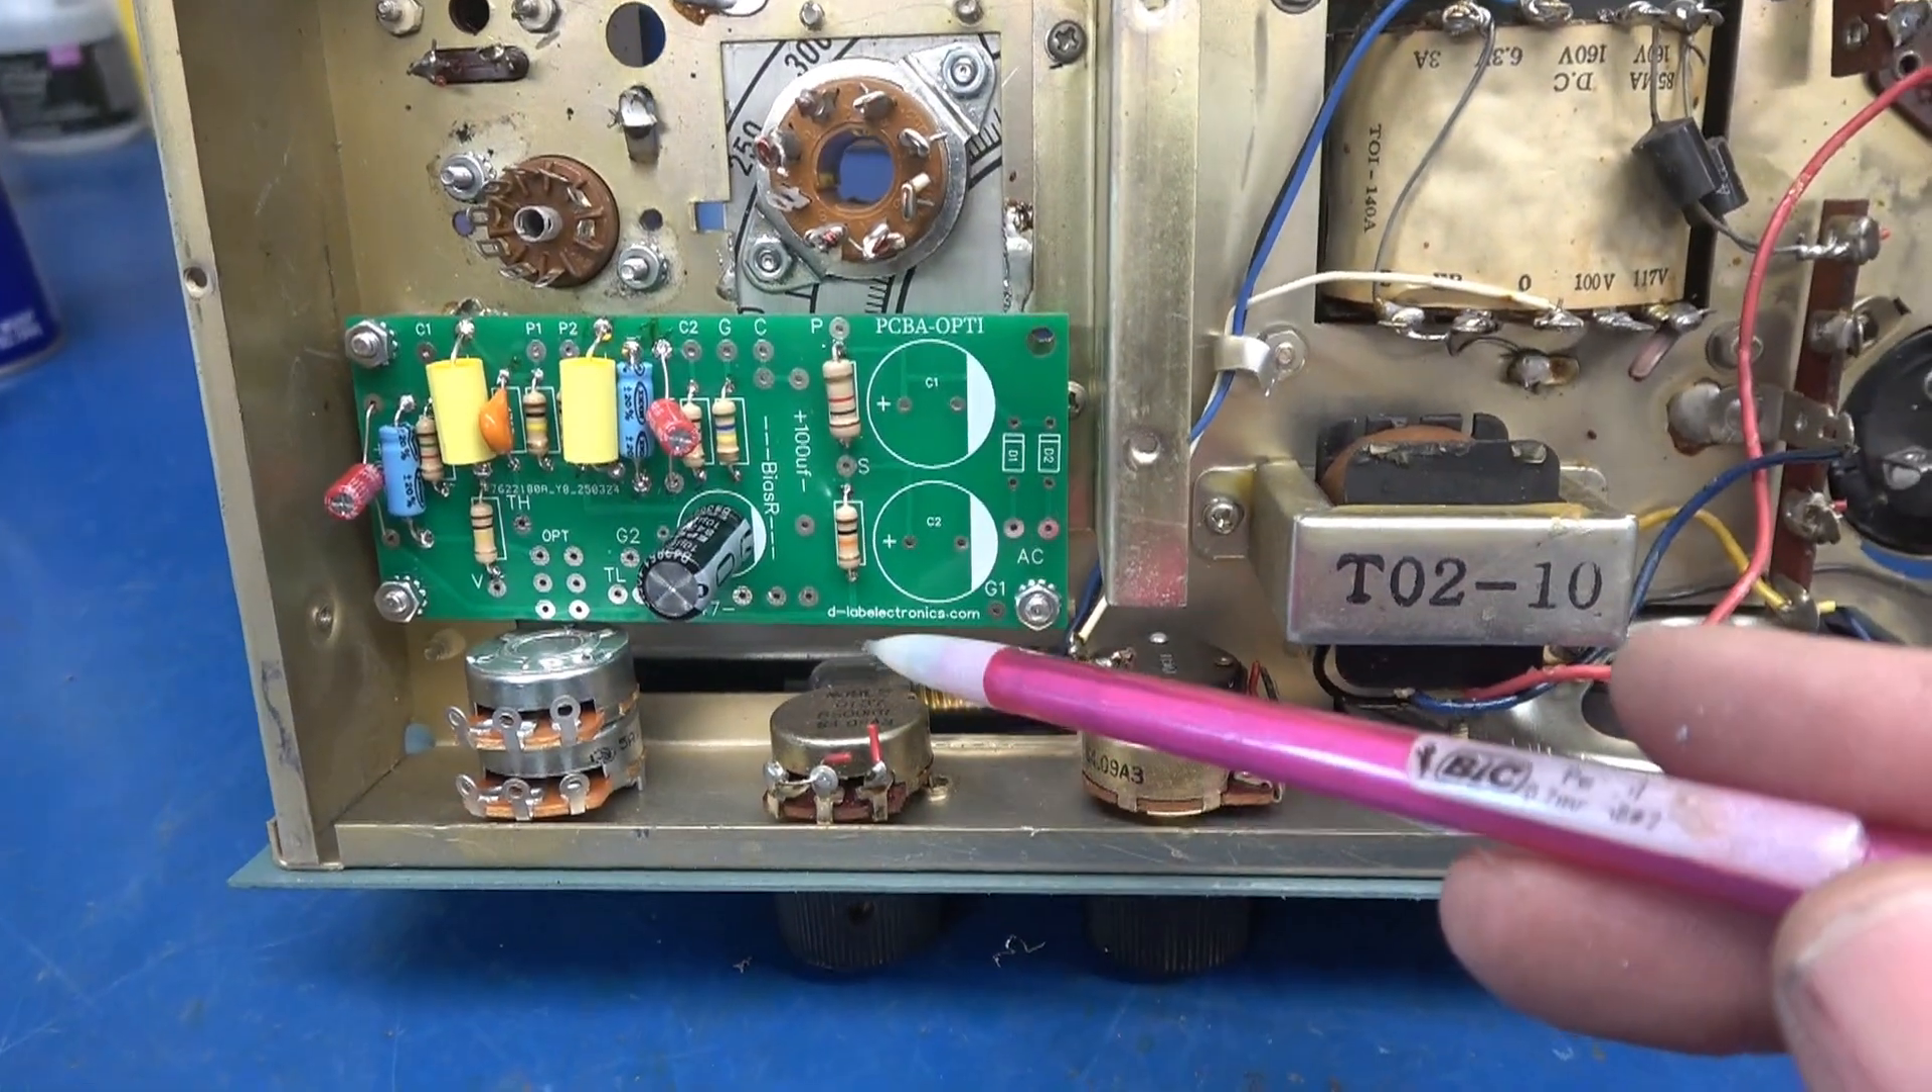Here is the new Optiplex board installed.